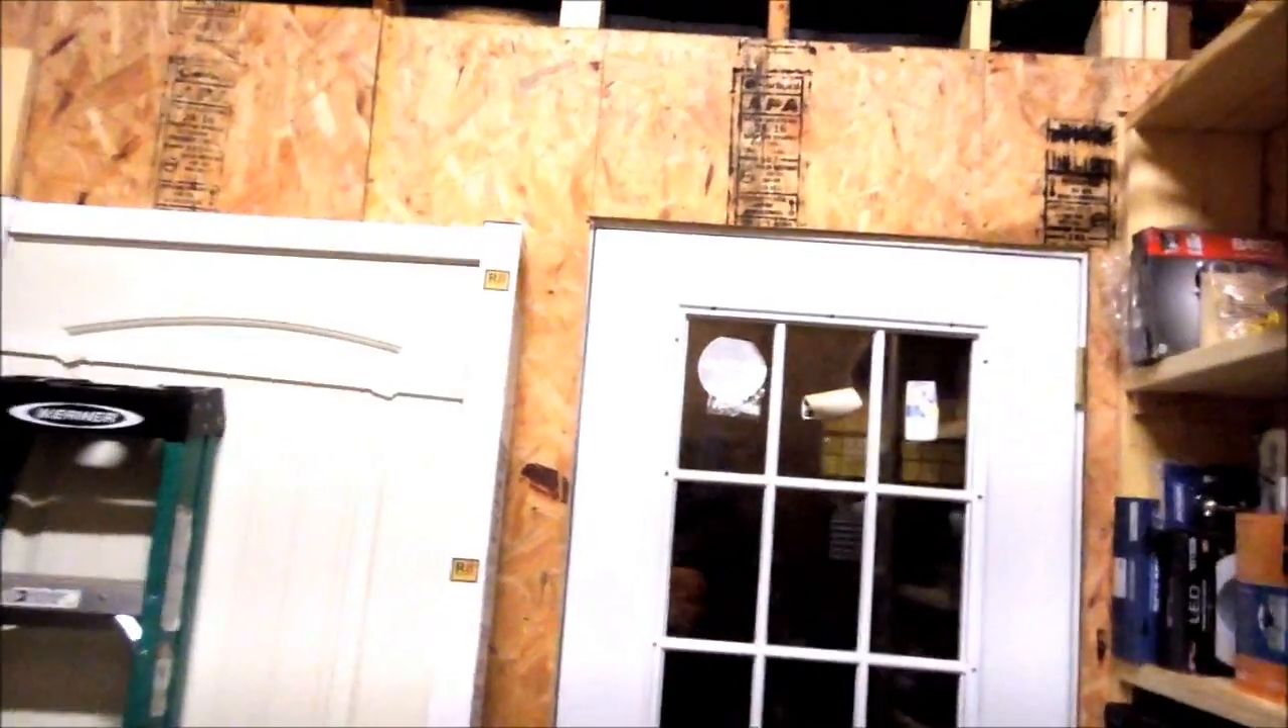Got the rest of the OSB up on the walls, hiding, covering up that insulation.